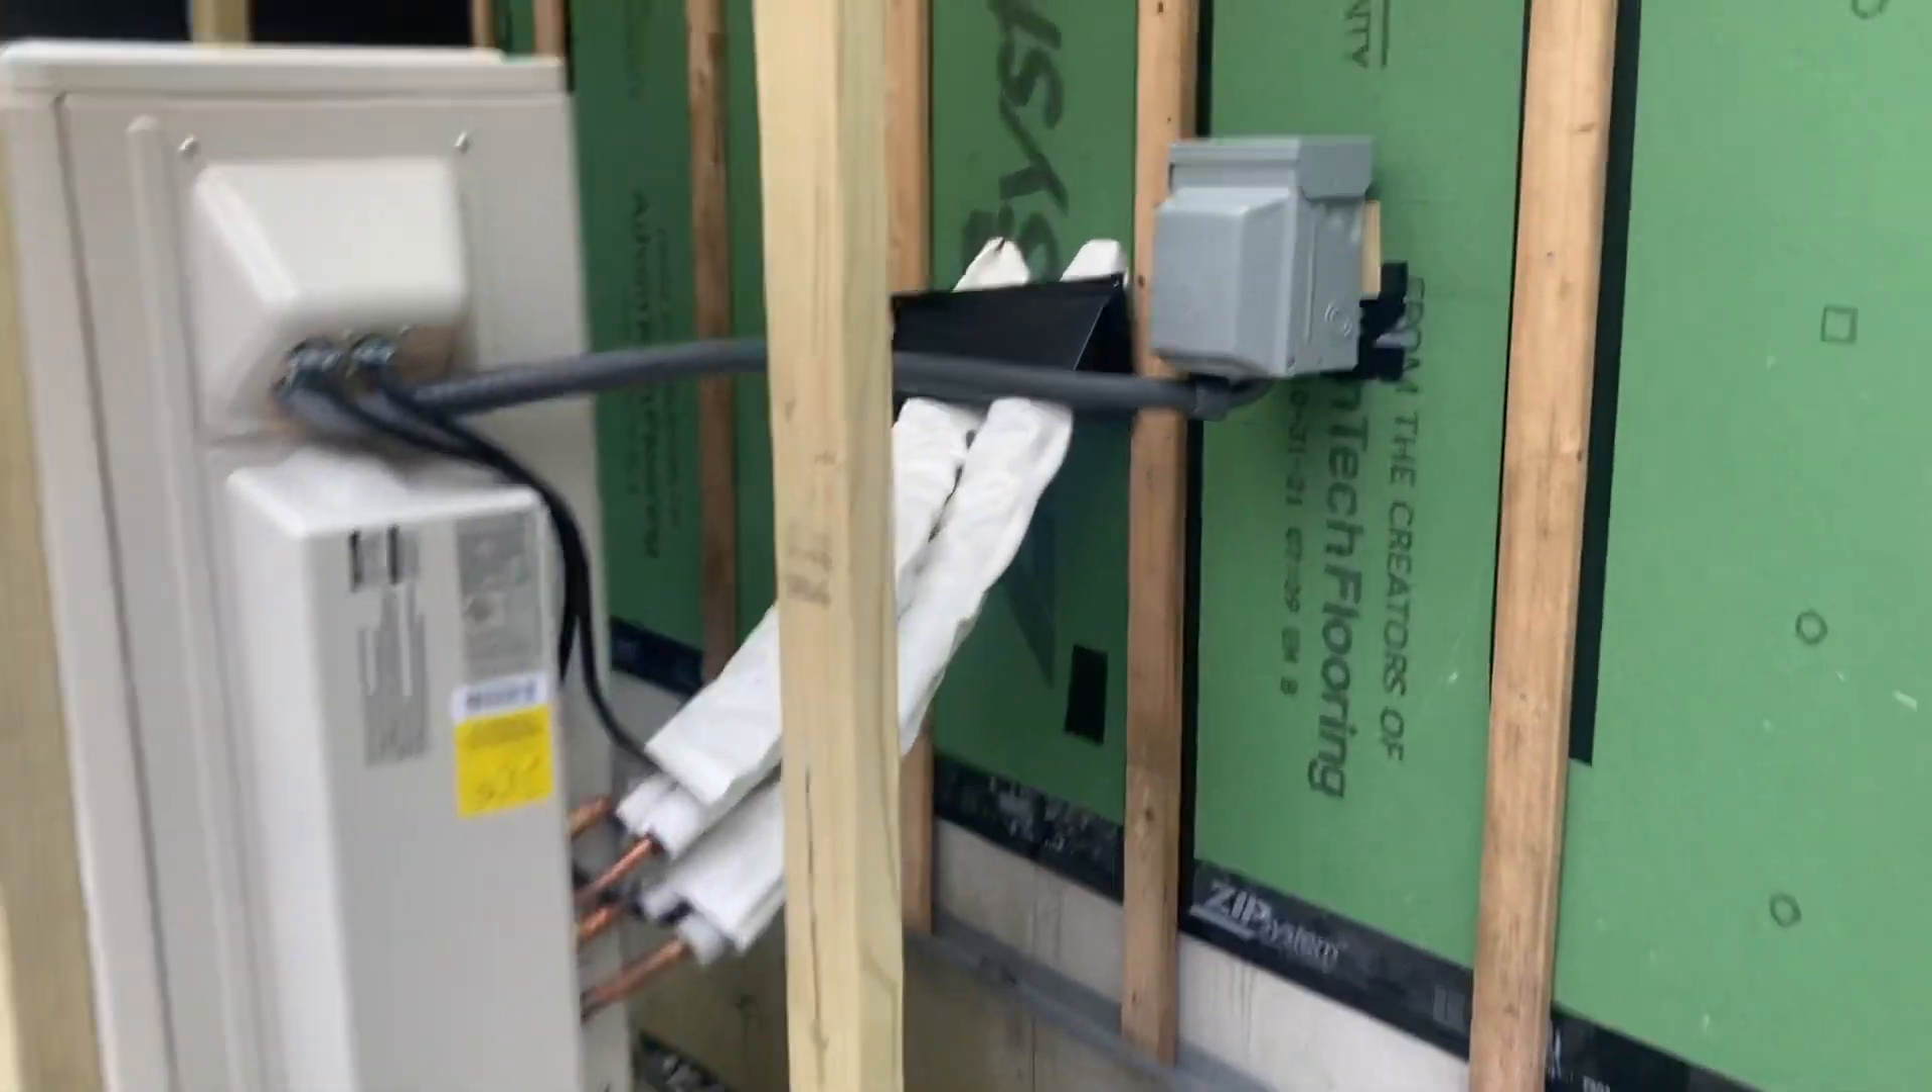Siding isn't on the building yet unfortunately.